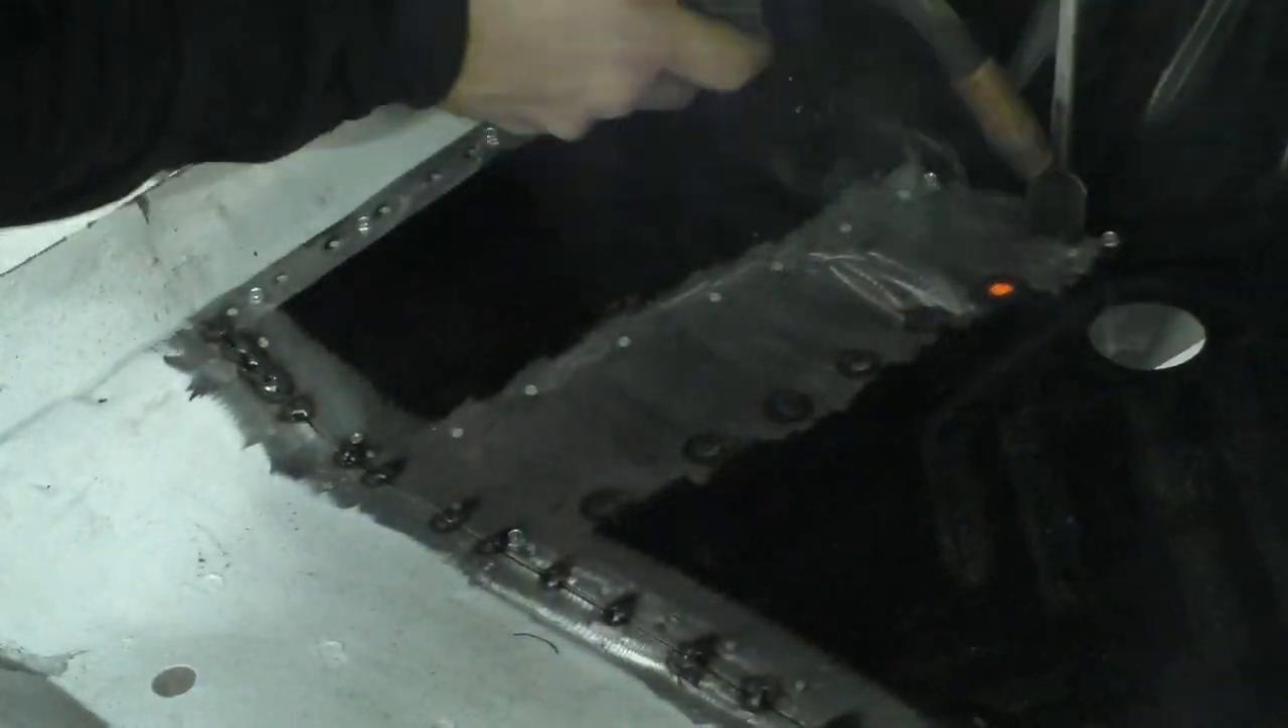So you can see I'm basically working my way up the floor pan patch and now I'm working my way over.